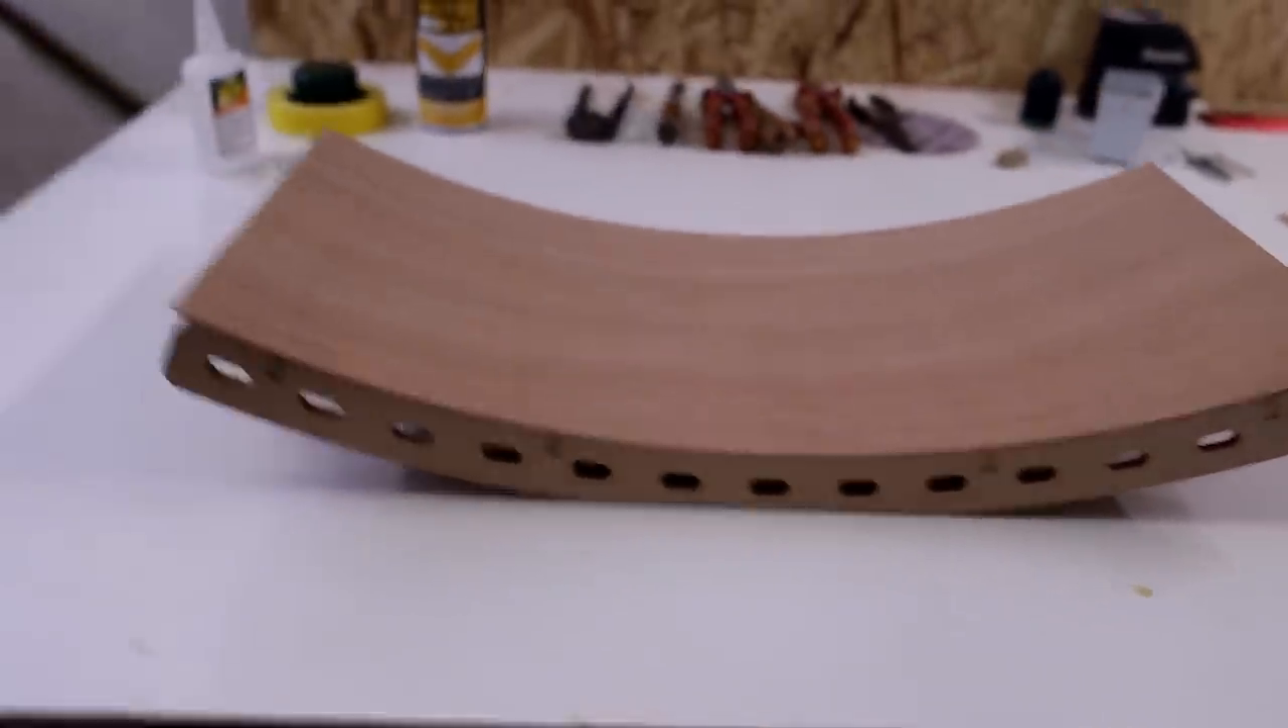There is our skin glued on to the framework.